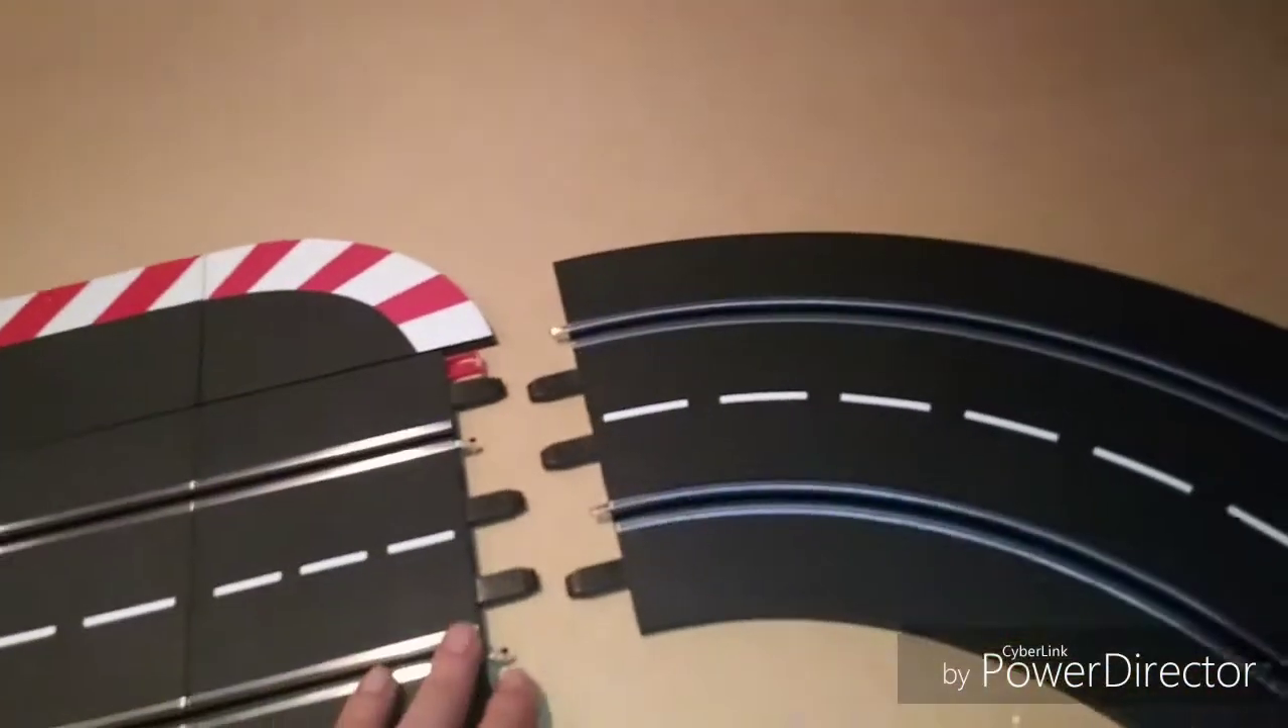But what I've done here is, if you notice, I have preloaded connectors all the way around to every section, just on the same end on every section.